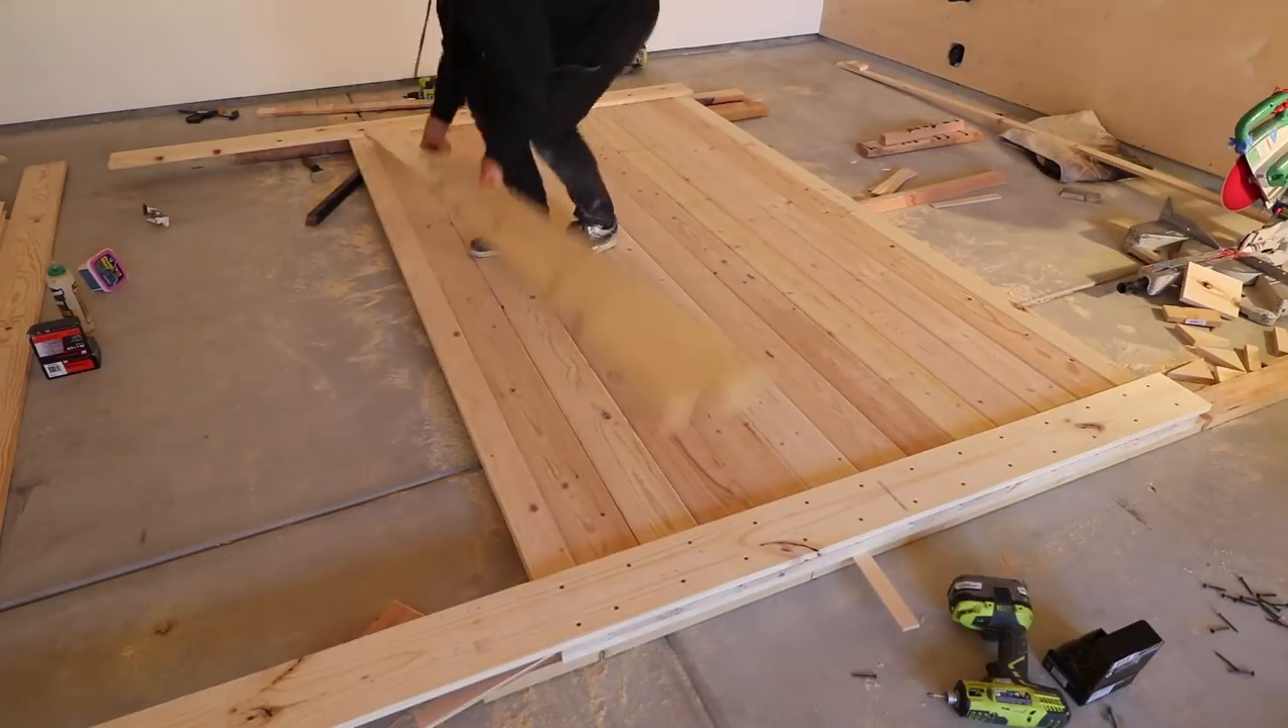The back has everything except the diagonals.